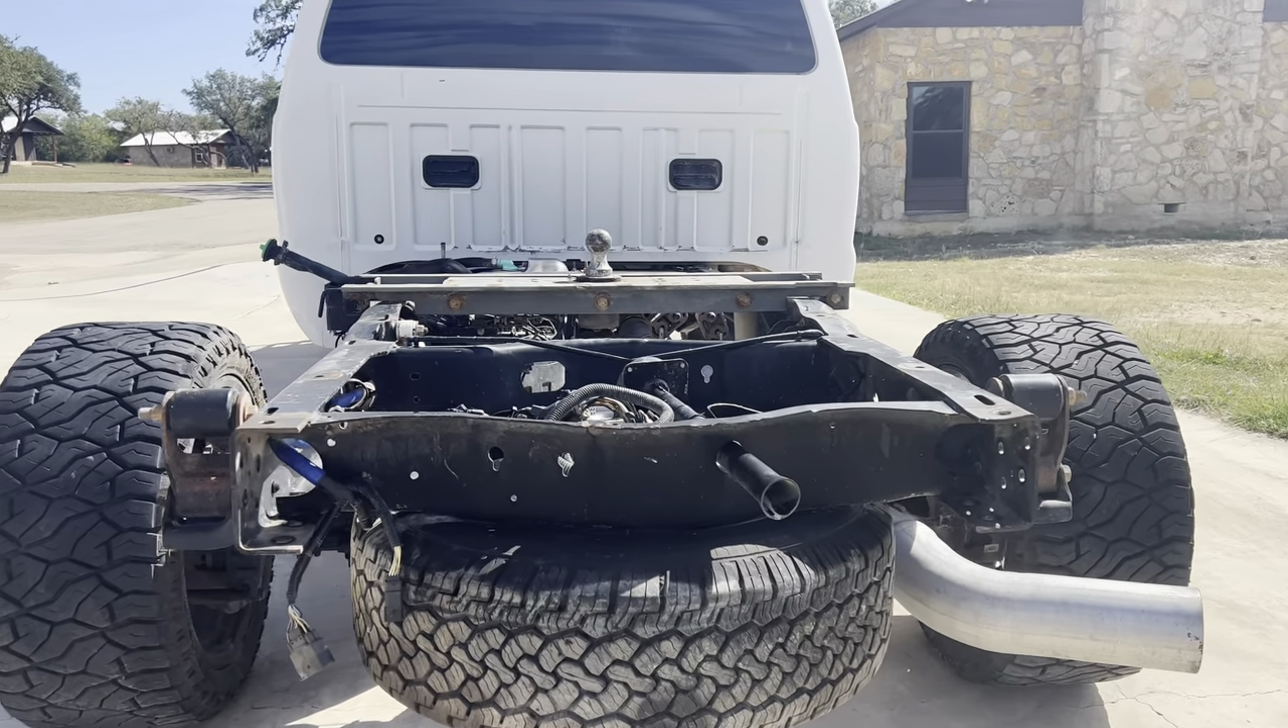And as you can see, we already got the whole rear end with the receiver and everything taken off and ready for that blank canvas to lay that flatbed on there.